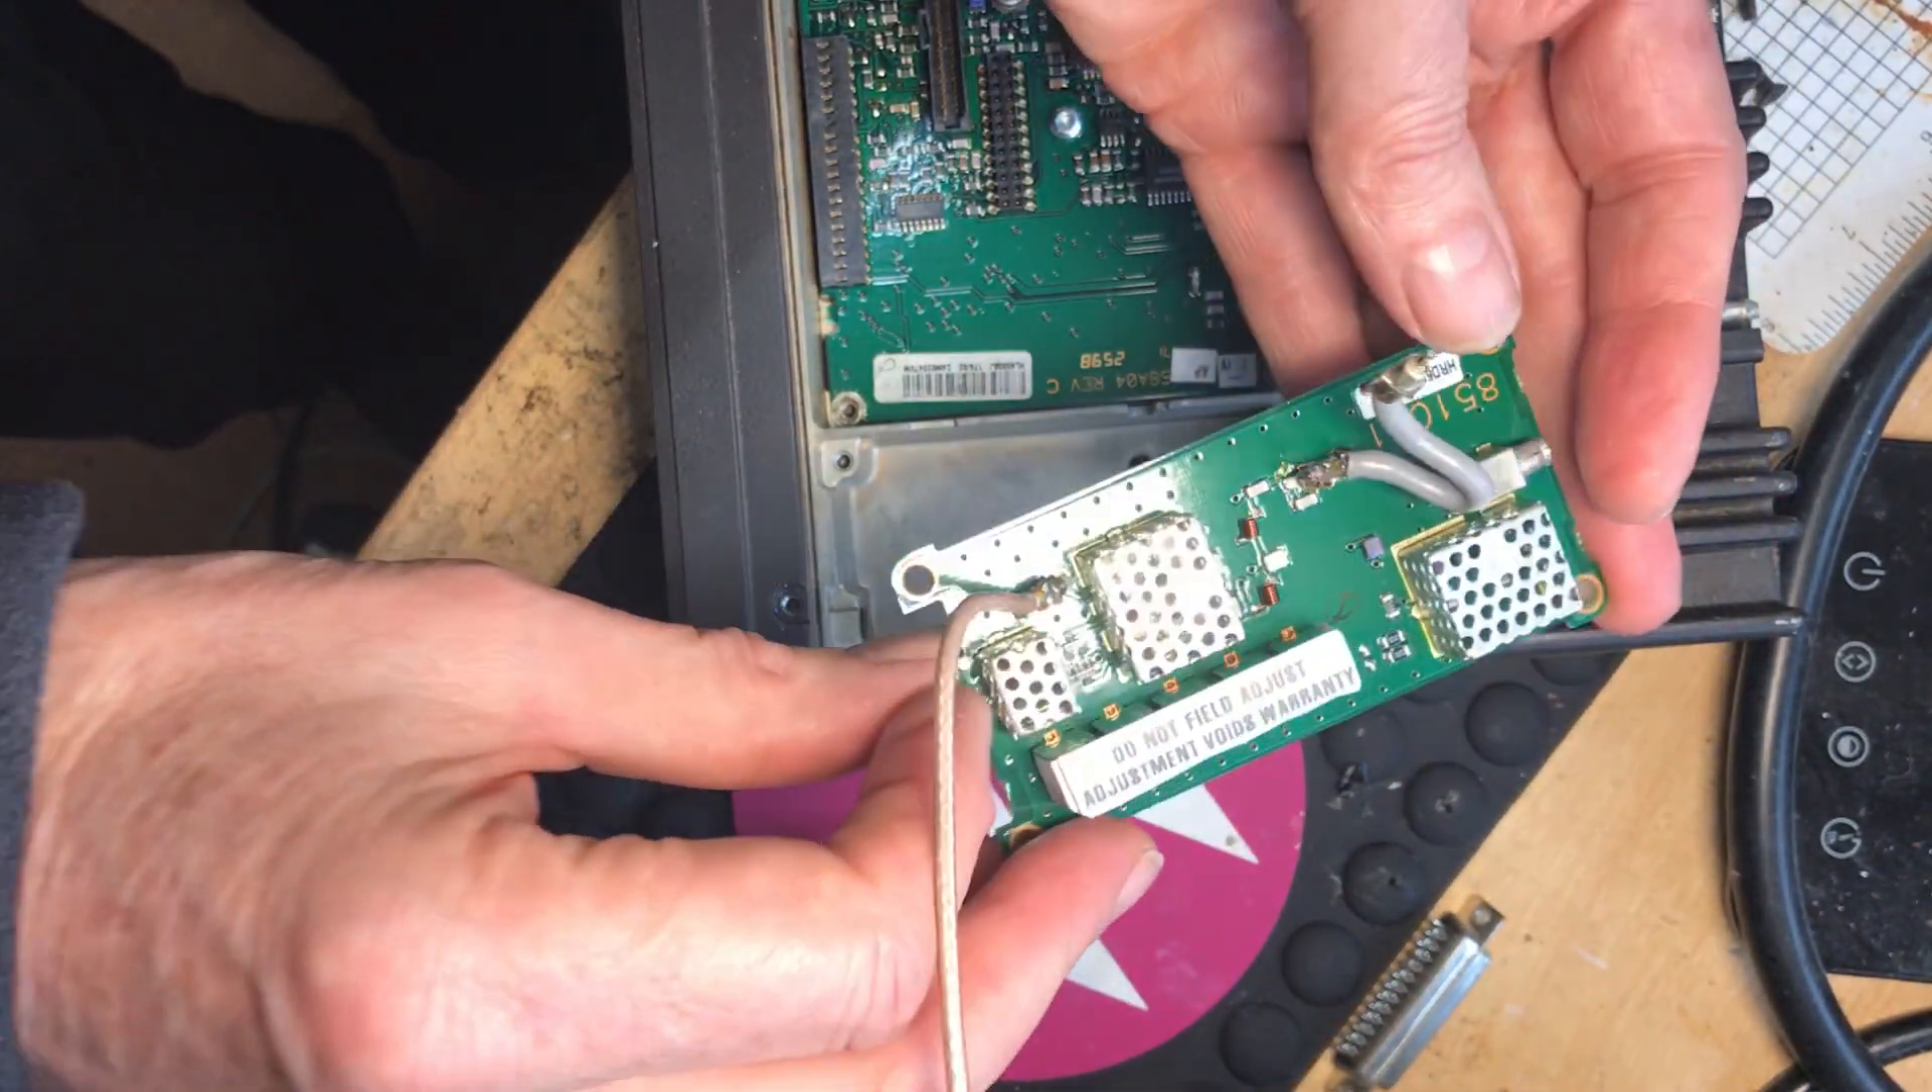So that's the front end board out ready for modifying in the next video I'll explain what we do there.